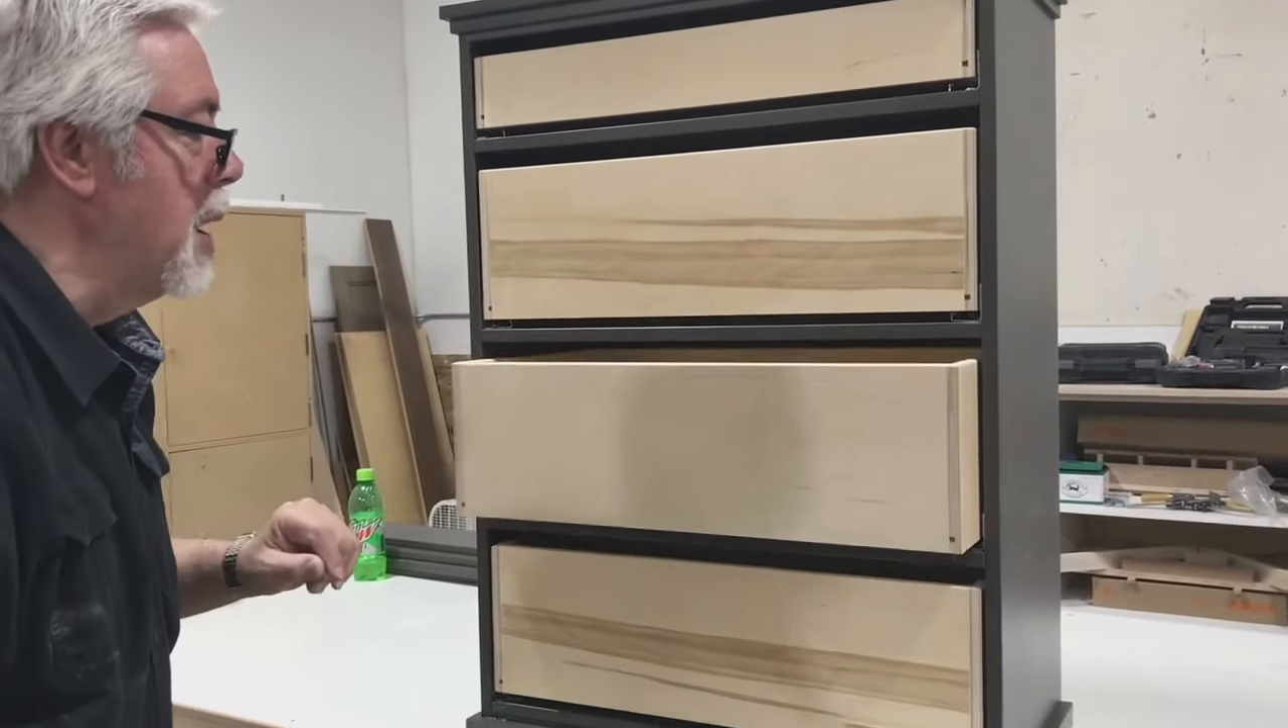All we have to do now is mount the drawer faces and put the hardware on.